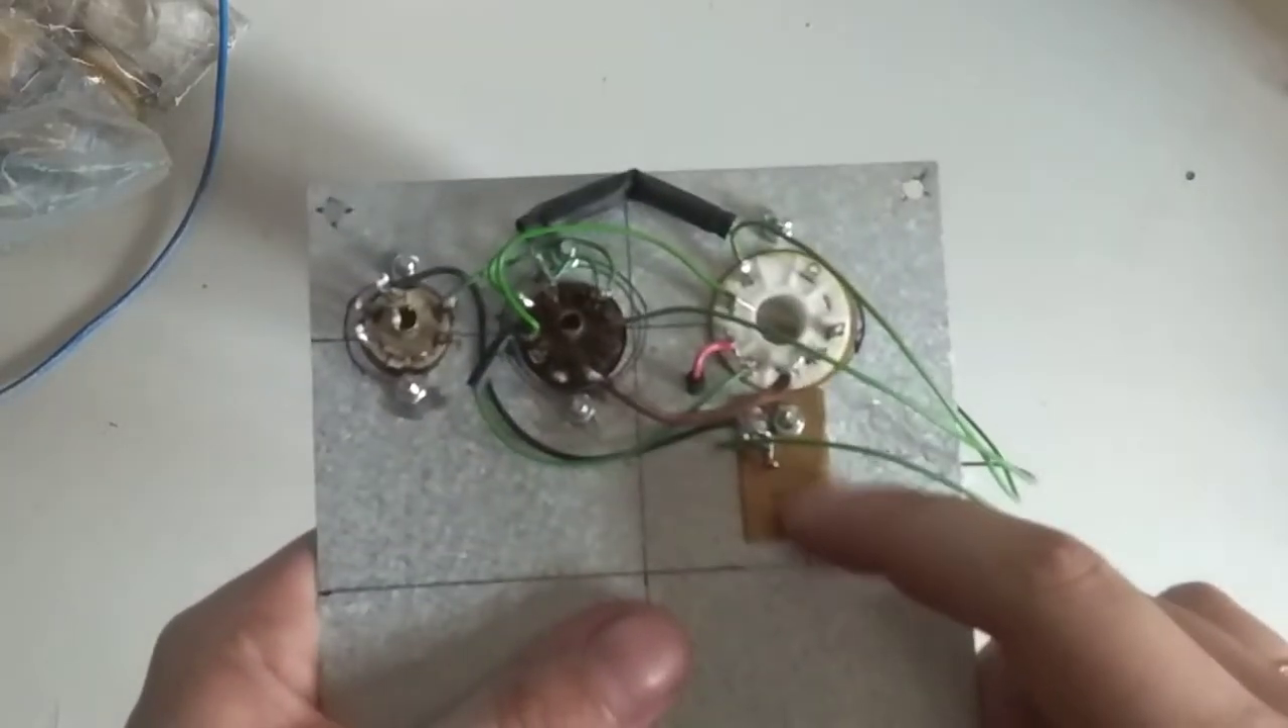I put a little, um, brass plate here, to serve as my central grounding point.